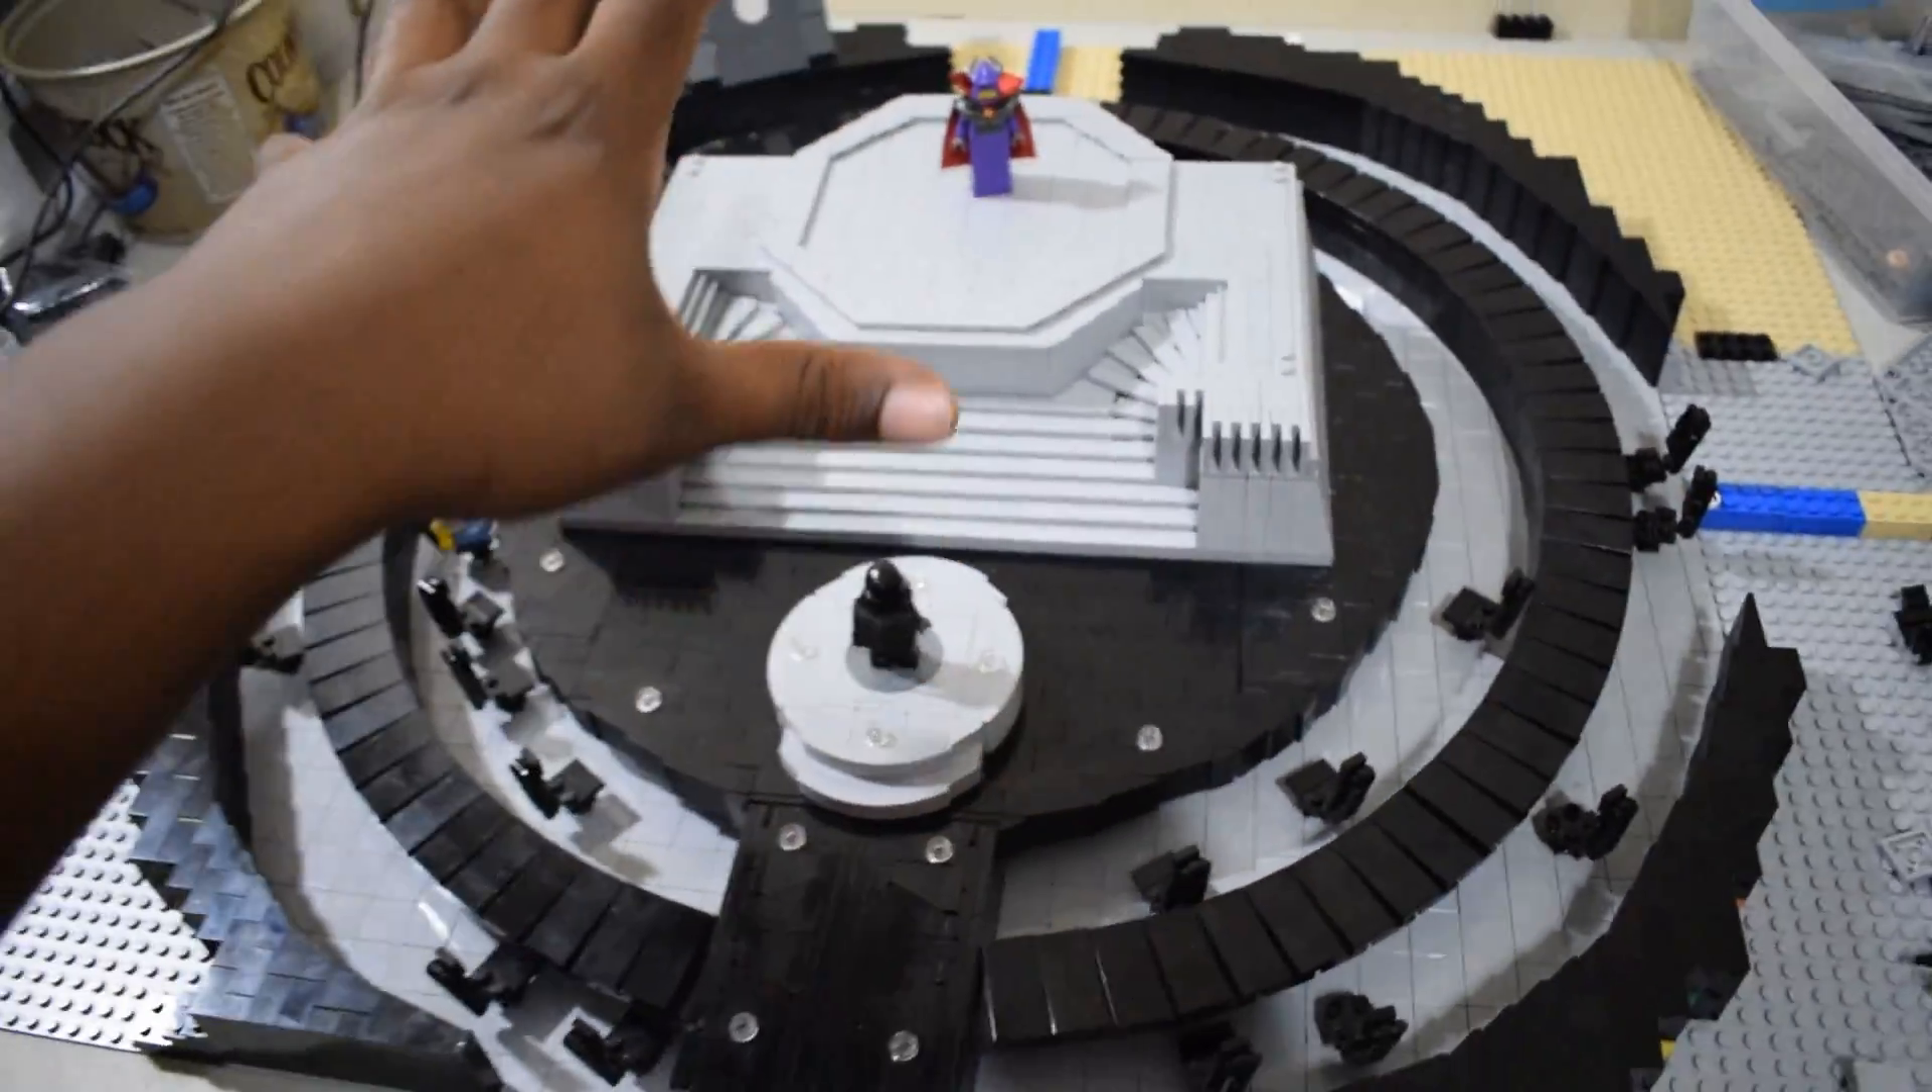And I ended up laying the tiles basically going all around this build.